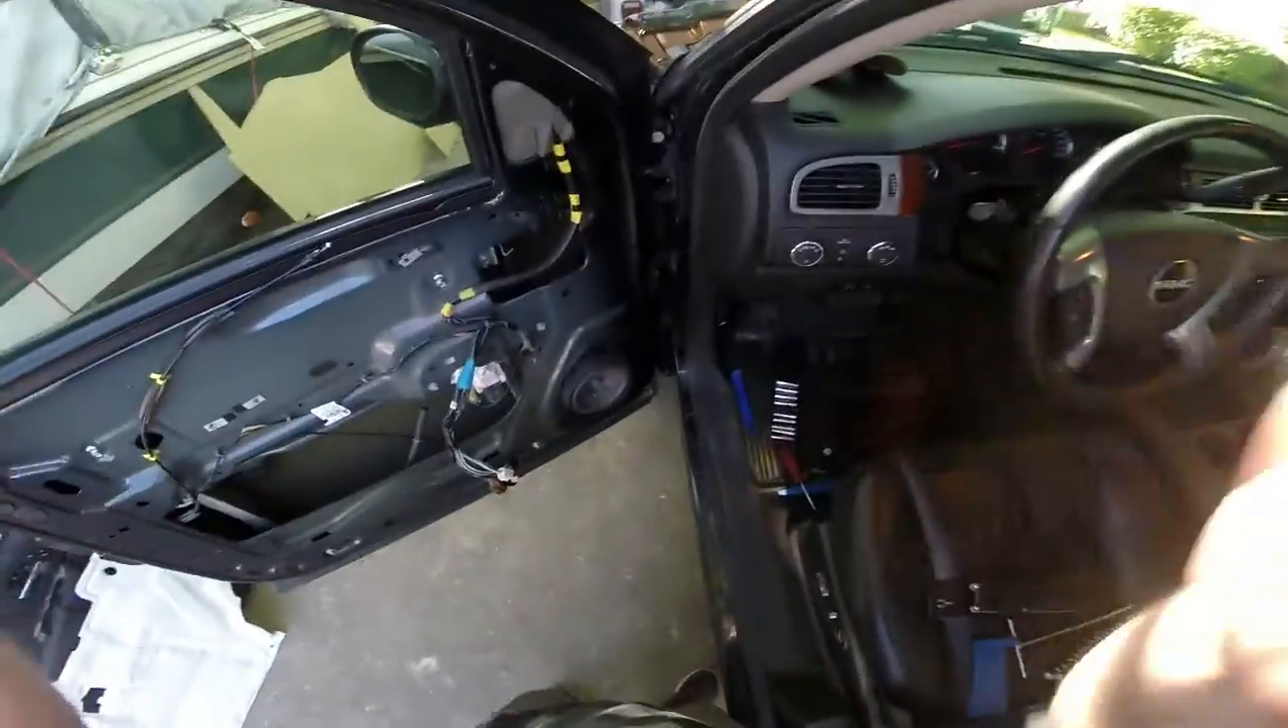And so now just like that we got our bare door which in turn will allow us to remove the speaker.